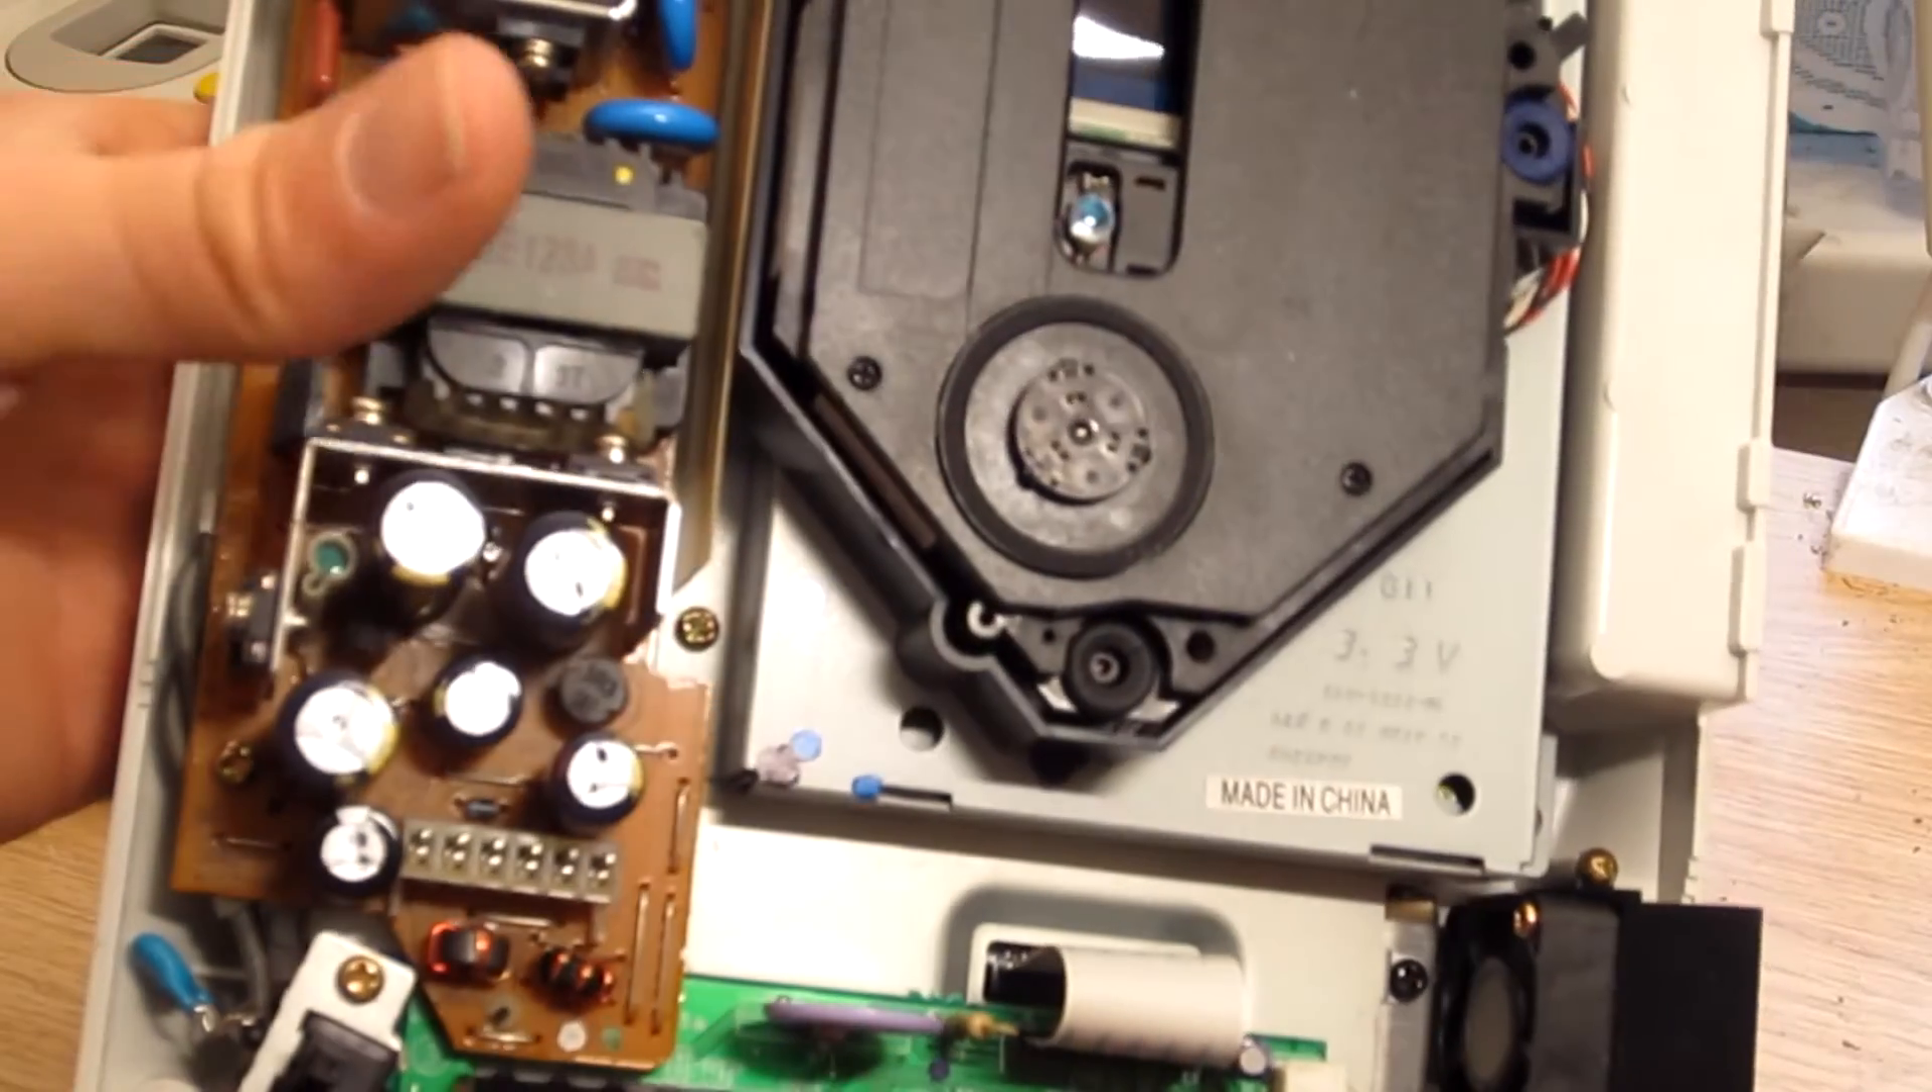So we've got the top off the Dreamcast.